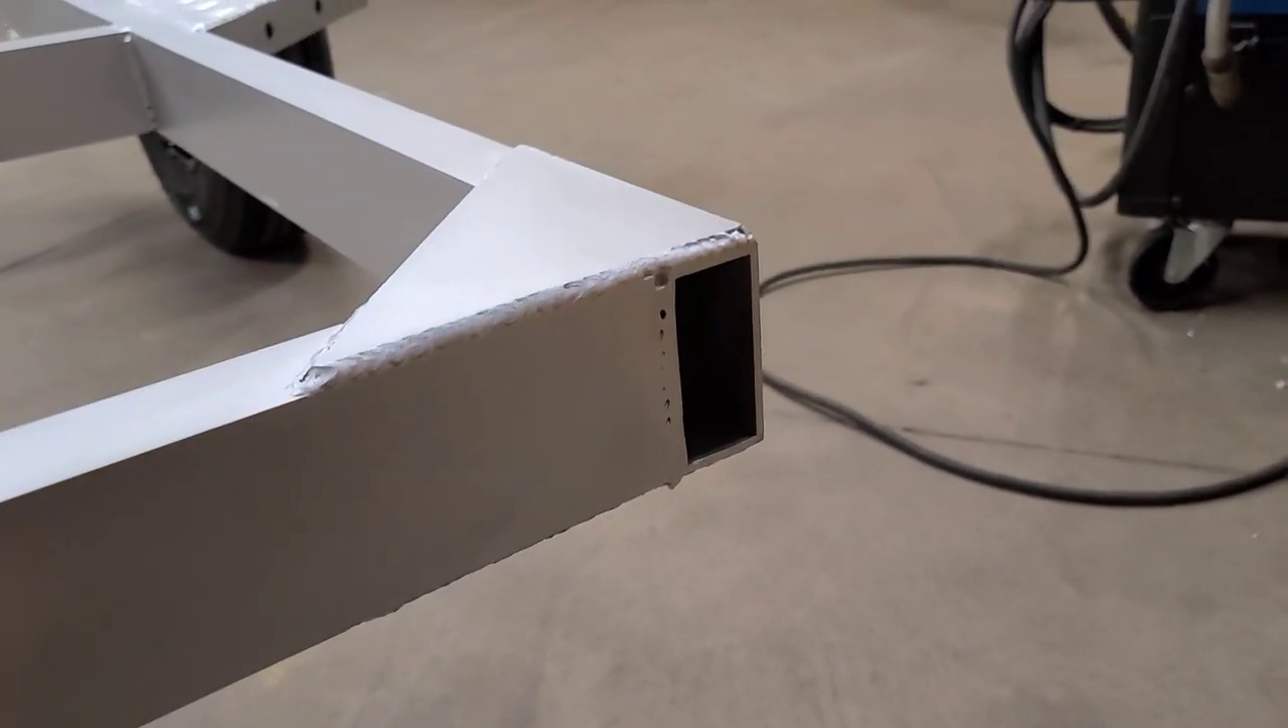Coming around to the back of the trailer, I left the back open for now to make it easier to pull wires through the frame.